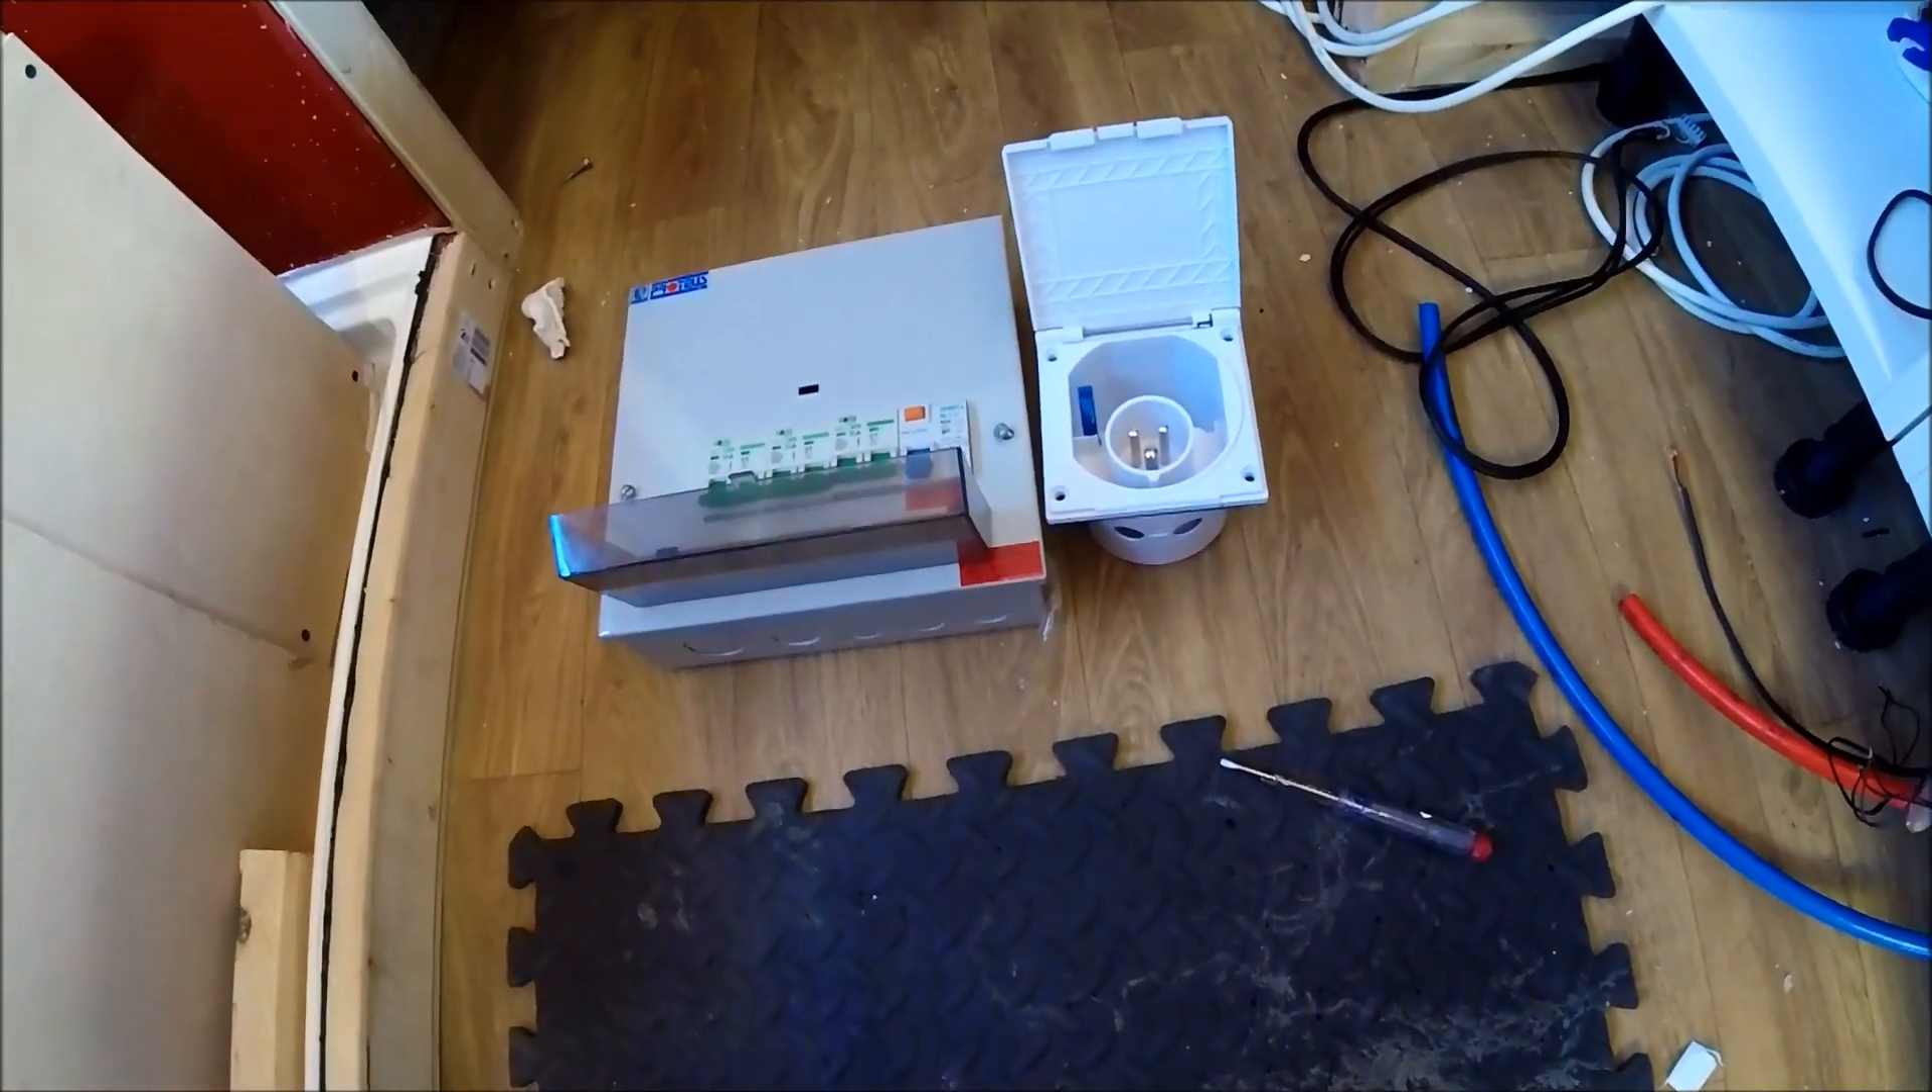Now as you can see I haven't even got the hookup point mounted in yet.